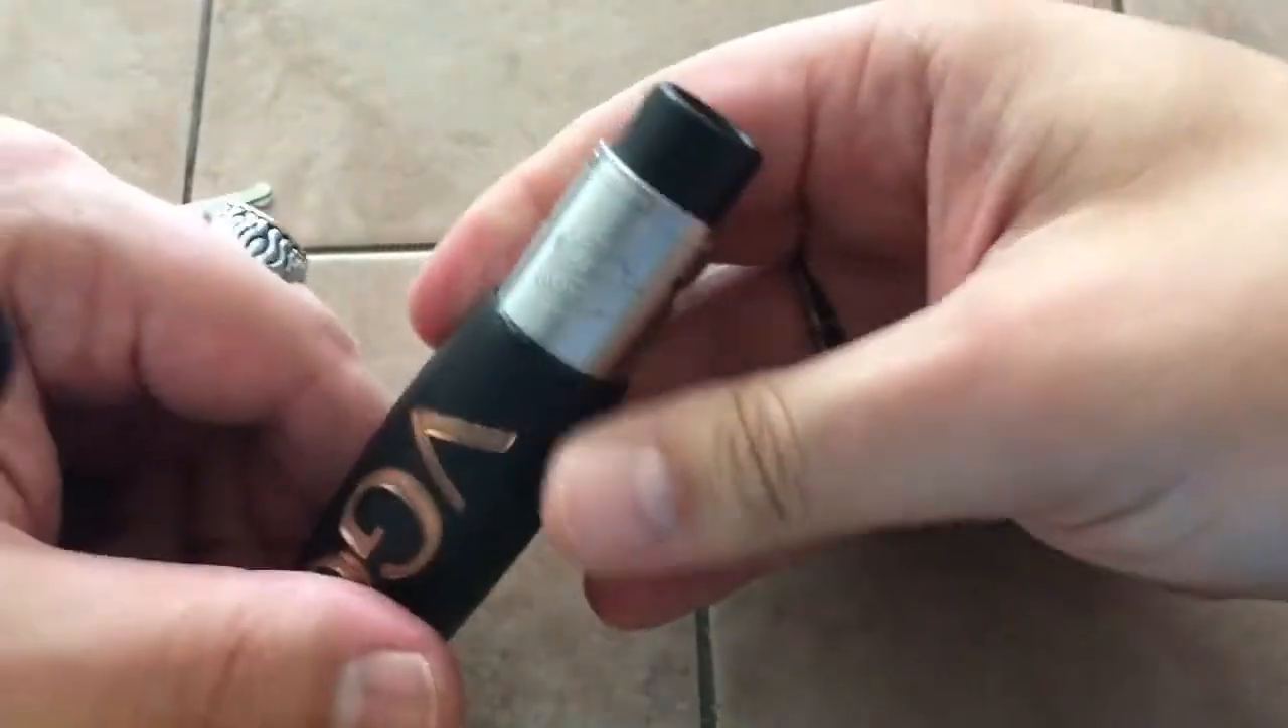Jetzt habe ich auch schon meinen tröpfler hier drauf ich habe ihn zusammengebaut.